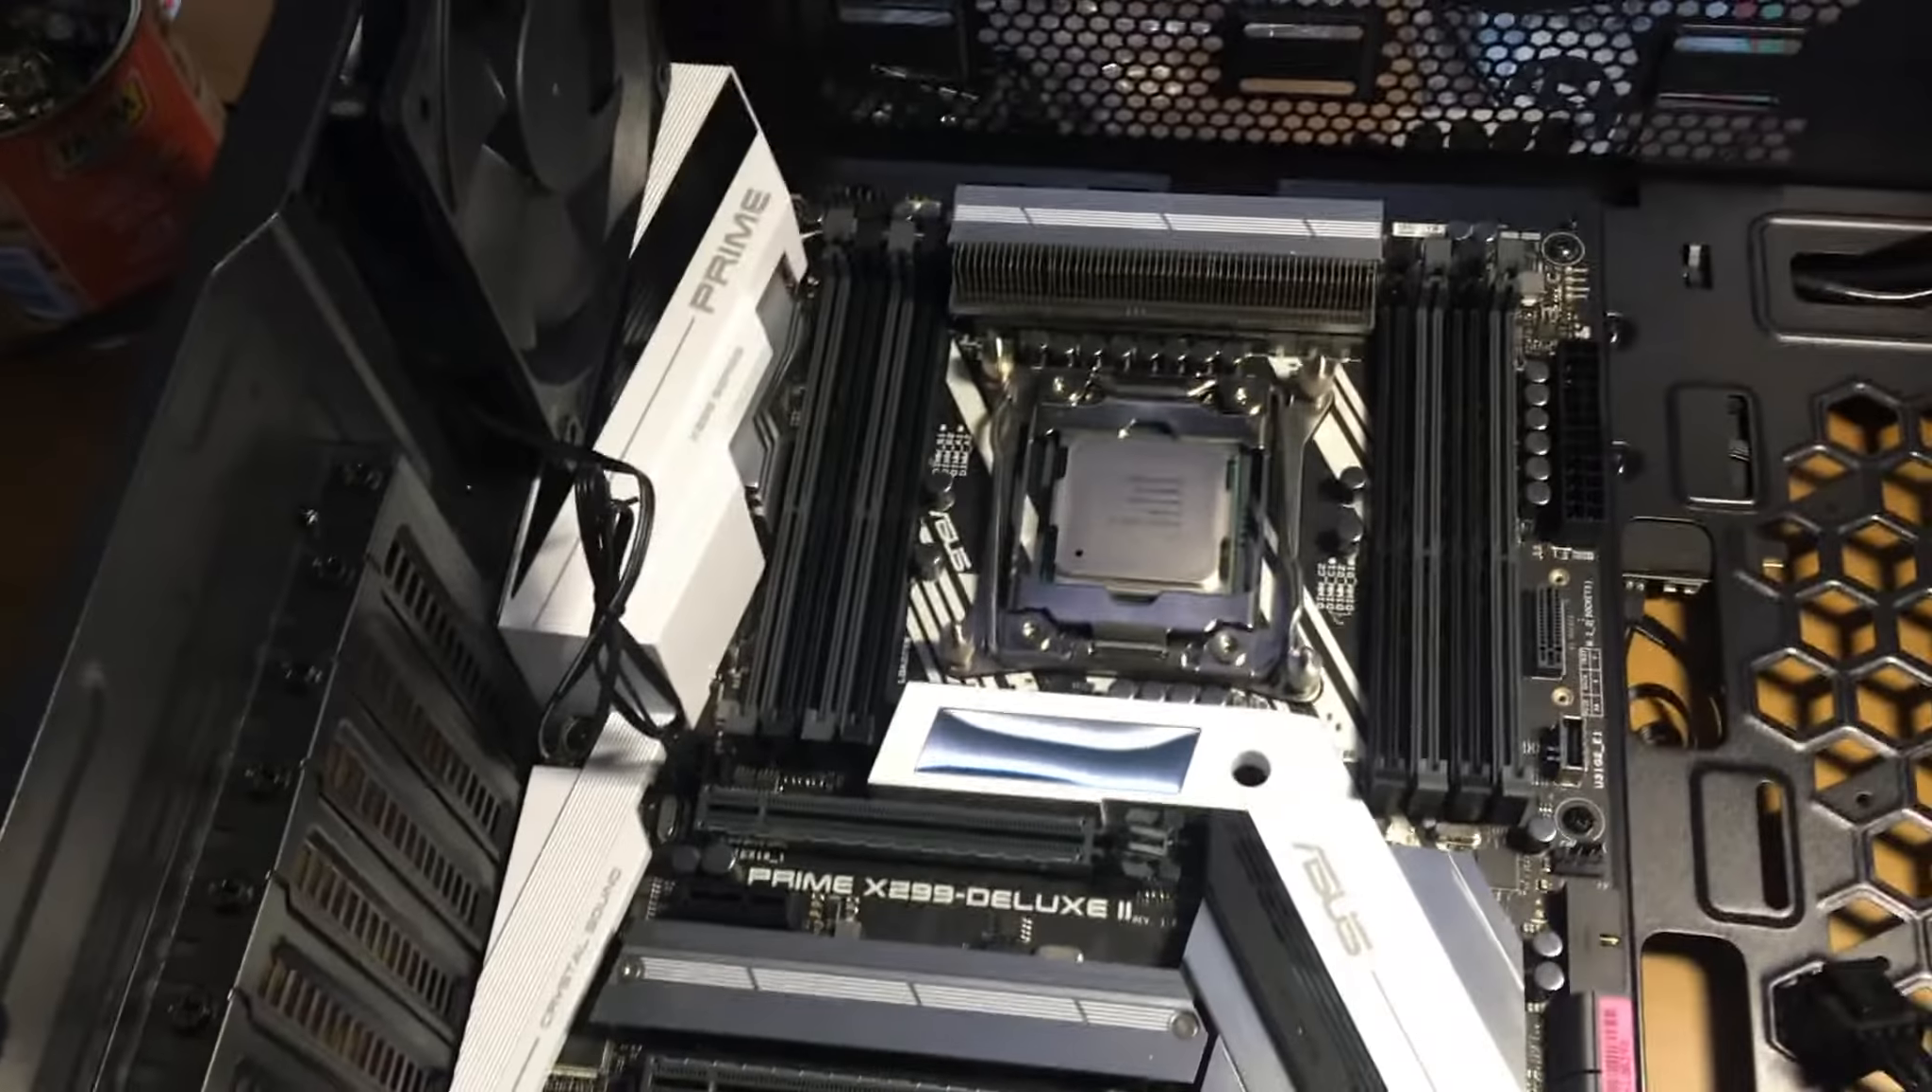La scheda madre e il processore che avevamo già montato sono montati sul case.